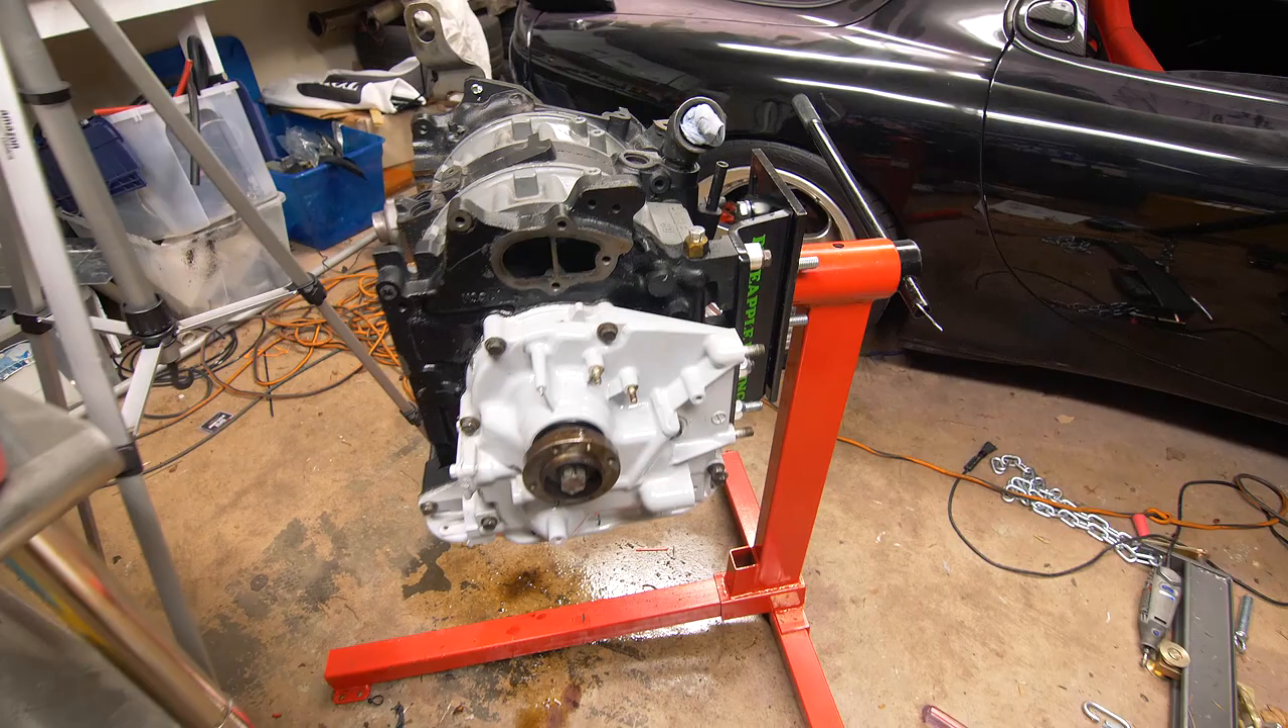All right guys our front cover is installed with our front cover bolt torque down.